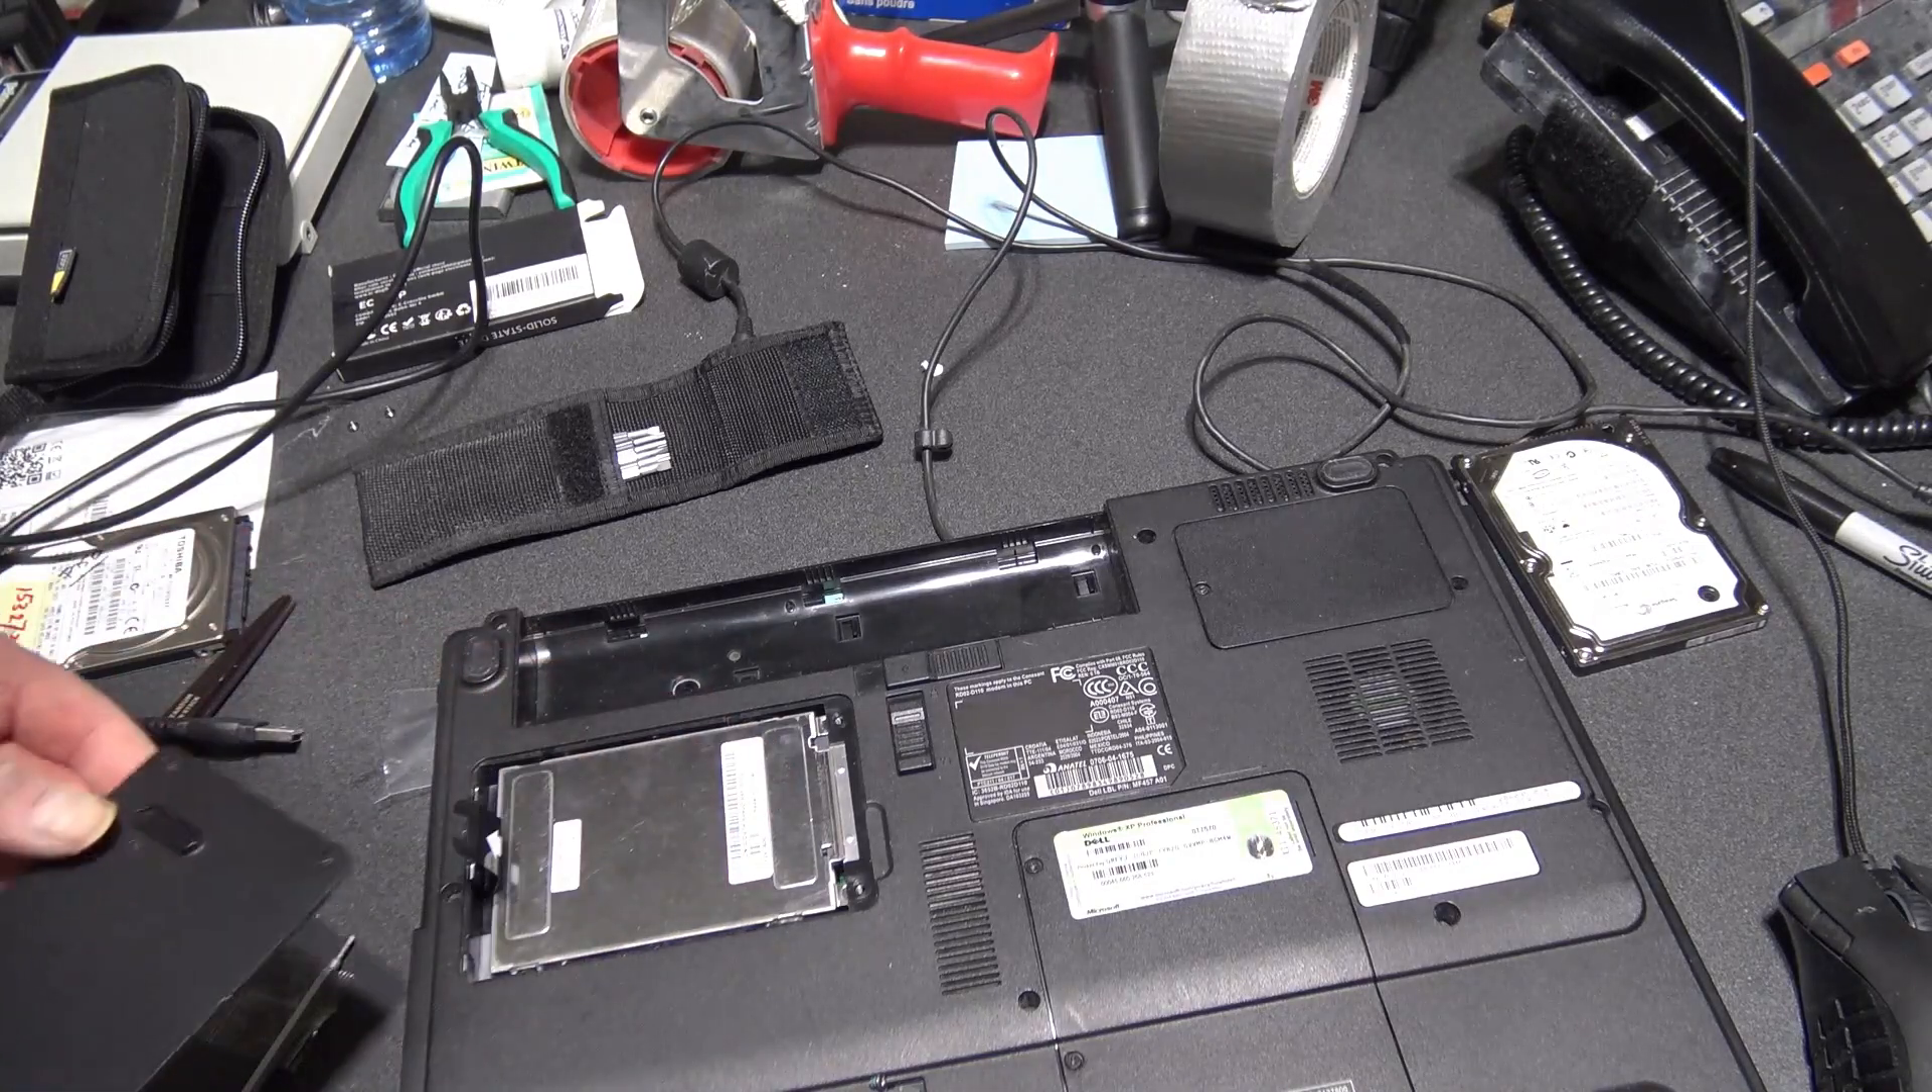Alright, the other hard drive is in the carrier. It's in place now.